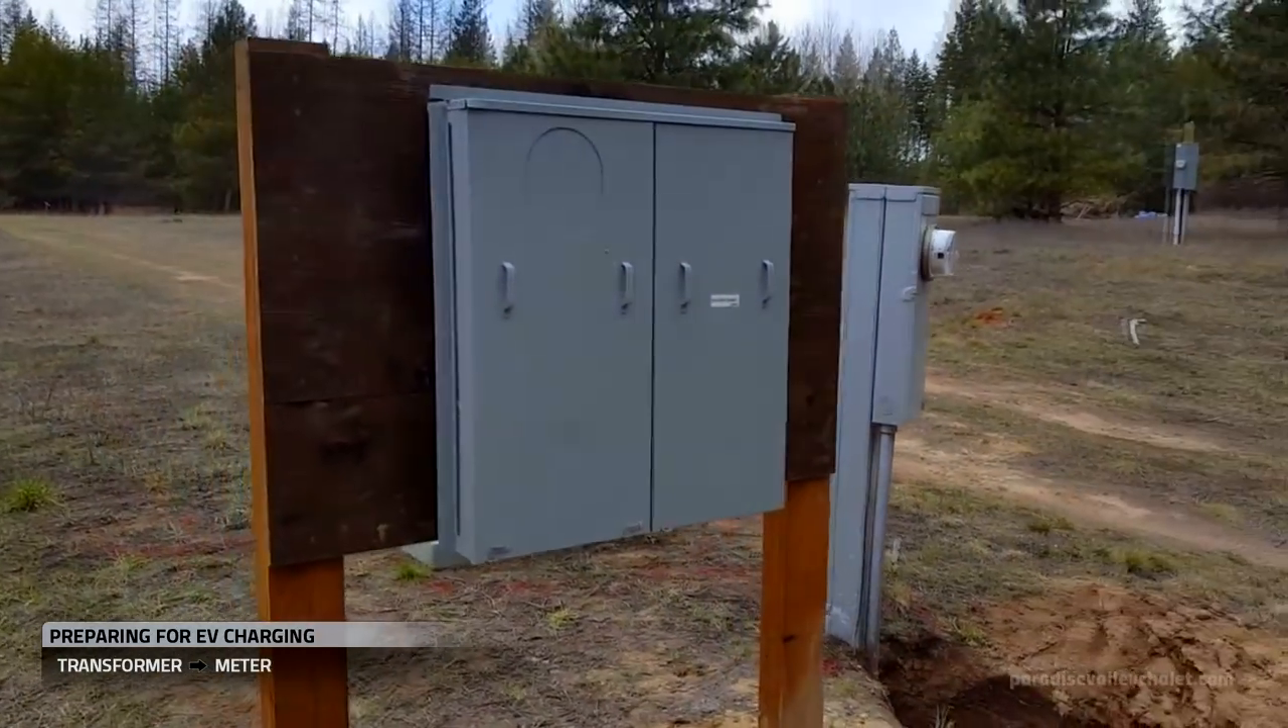So we successfully mounted the 400 amp panel.